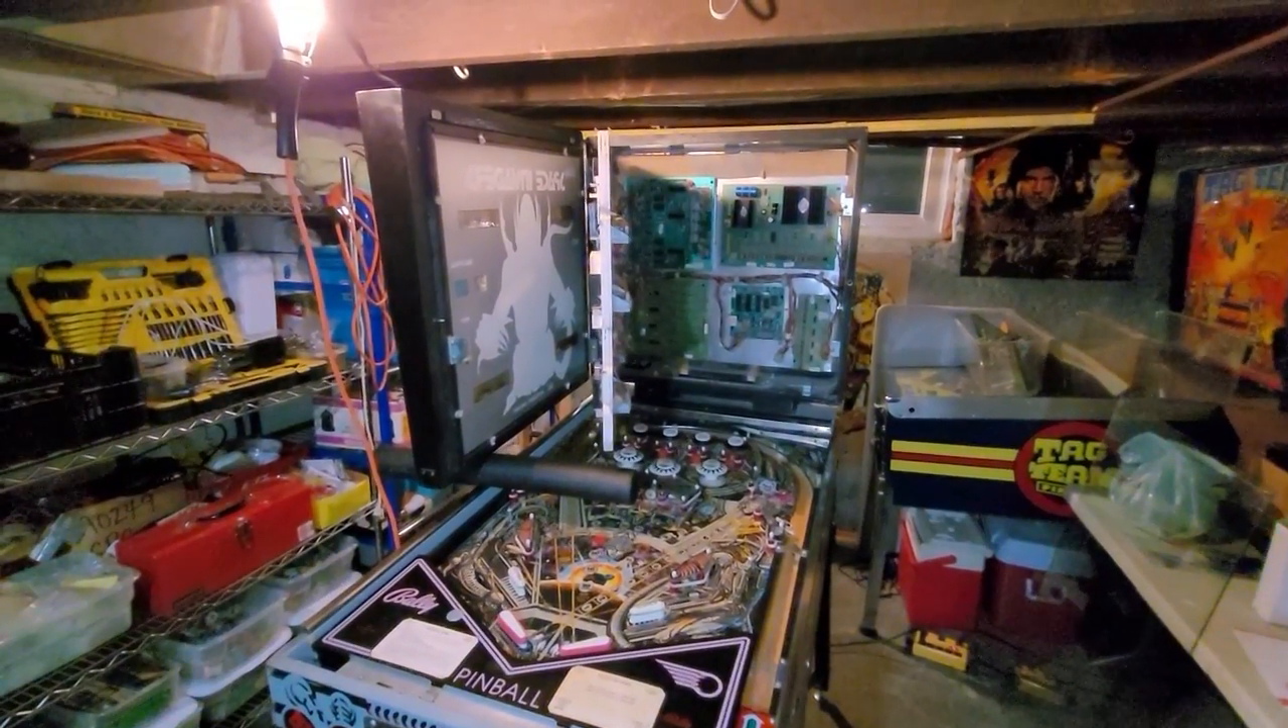All right there we go space invaders now has a head.